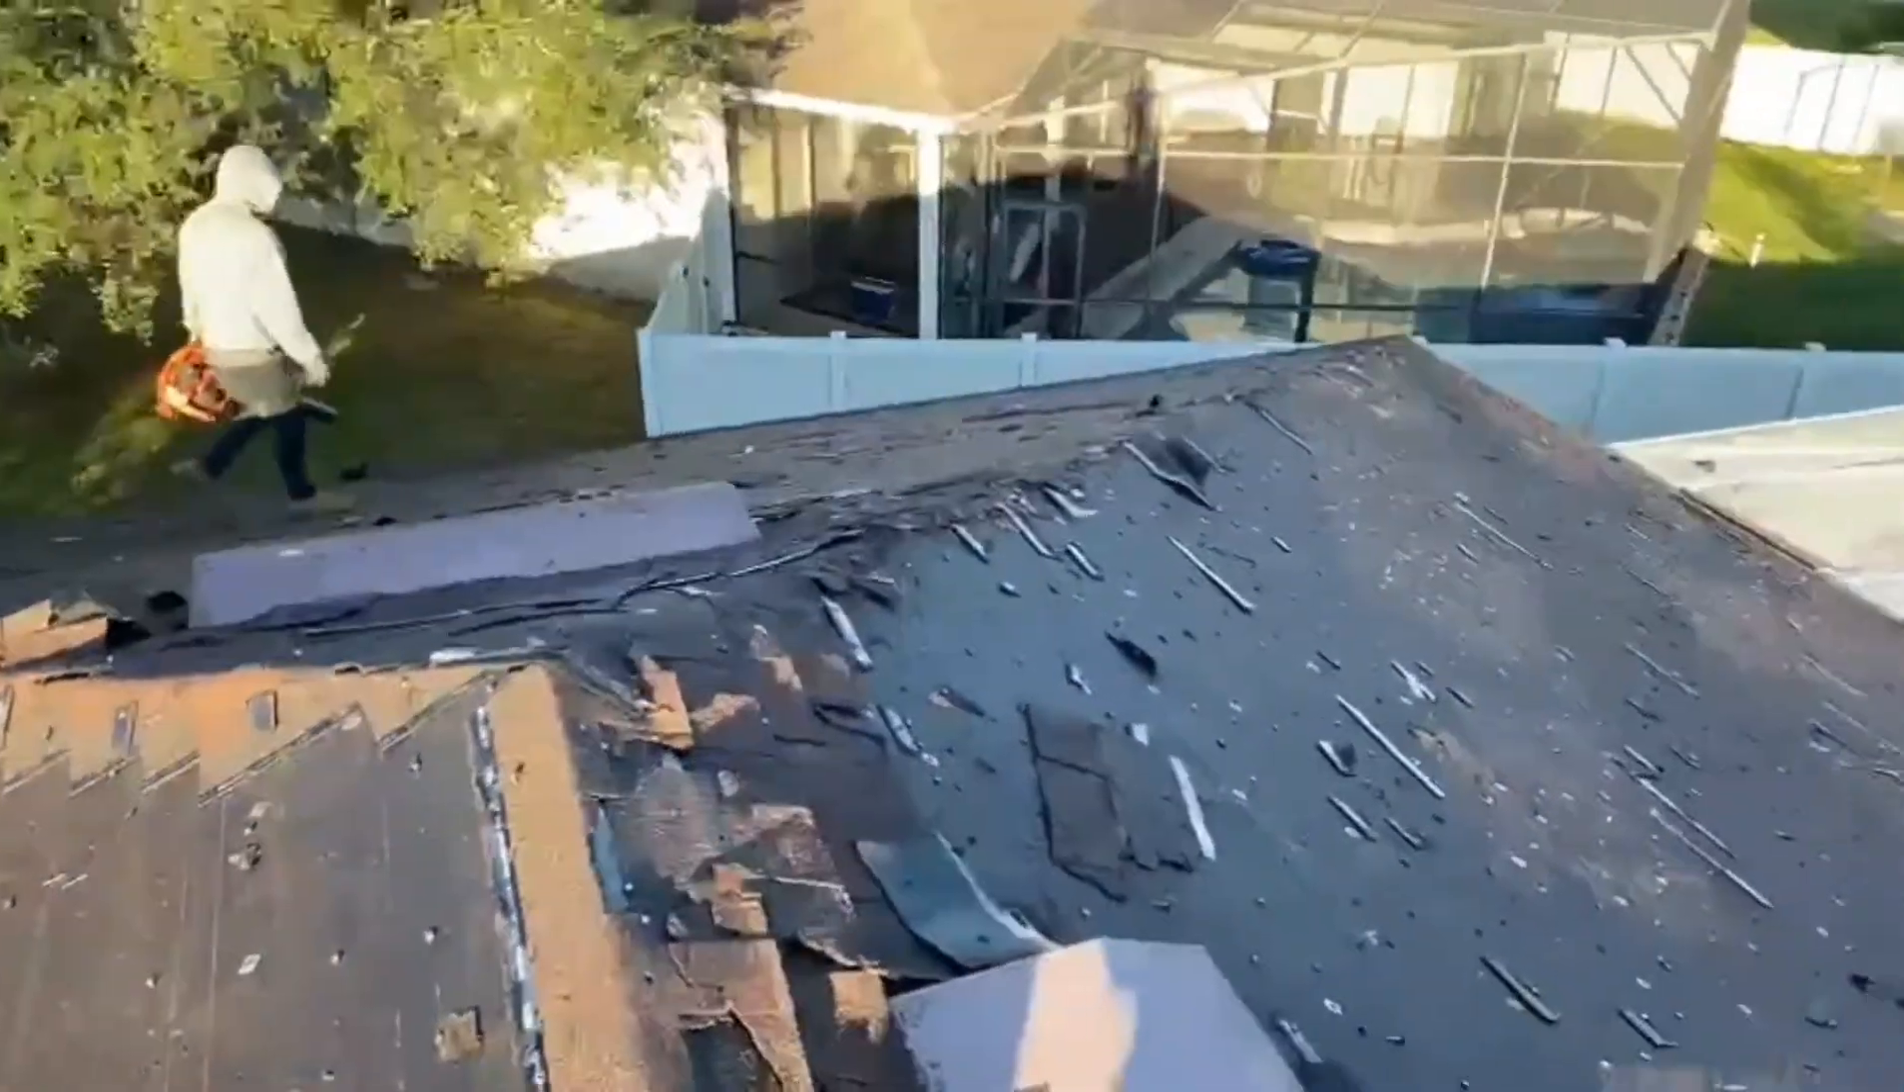We've got this roof pretty much all torn off getting ready to pull all these nails.